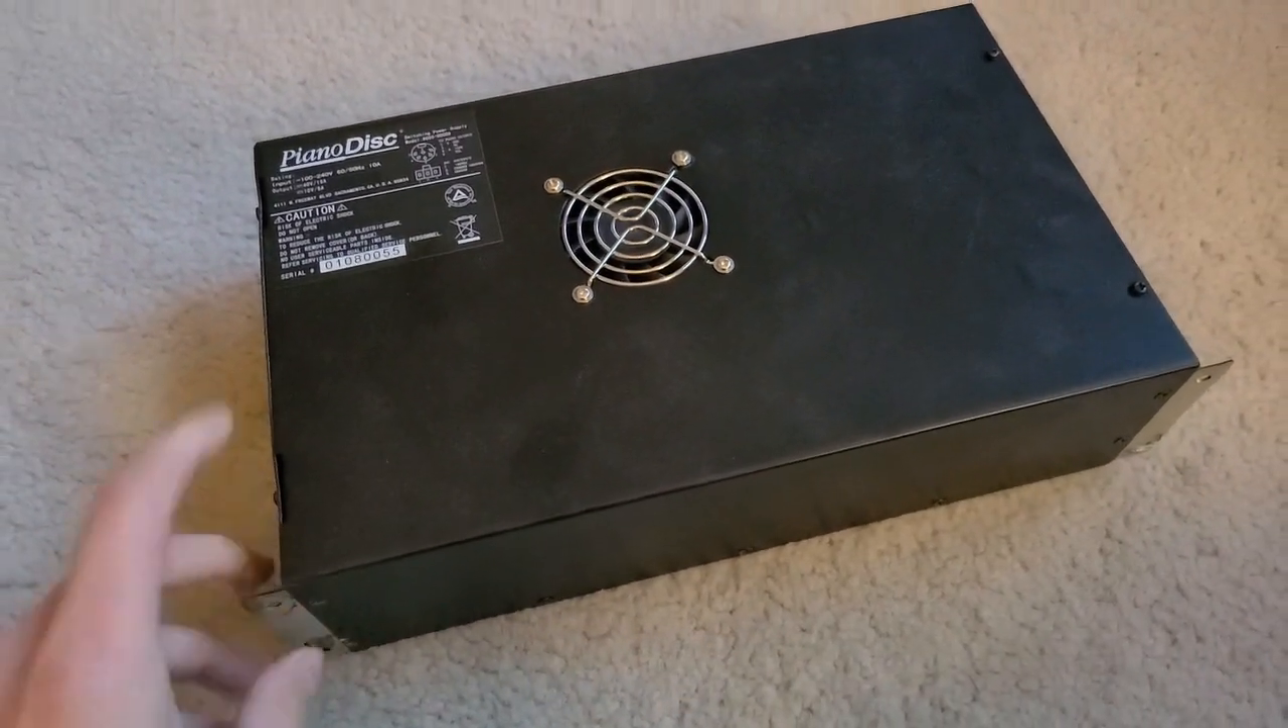Okay so we have our piano disc power supply removed from piano now and the model number on this power supply is 8000-00009.